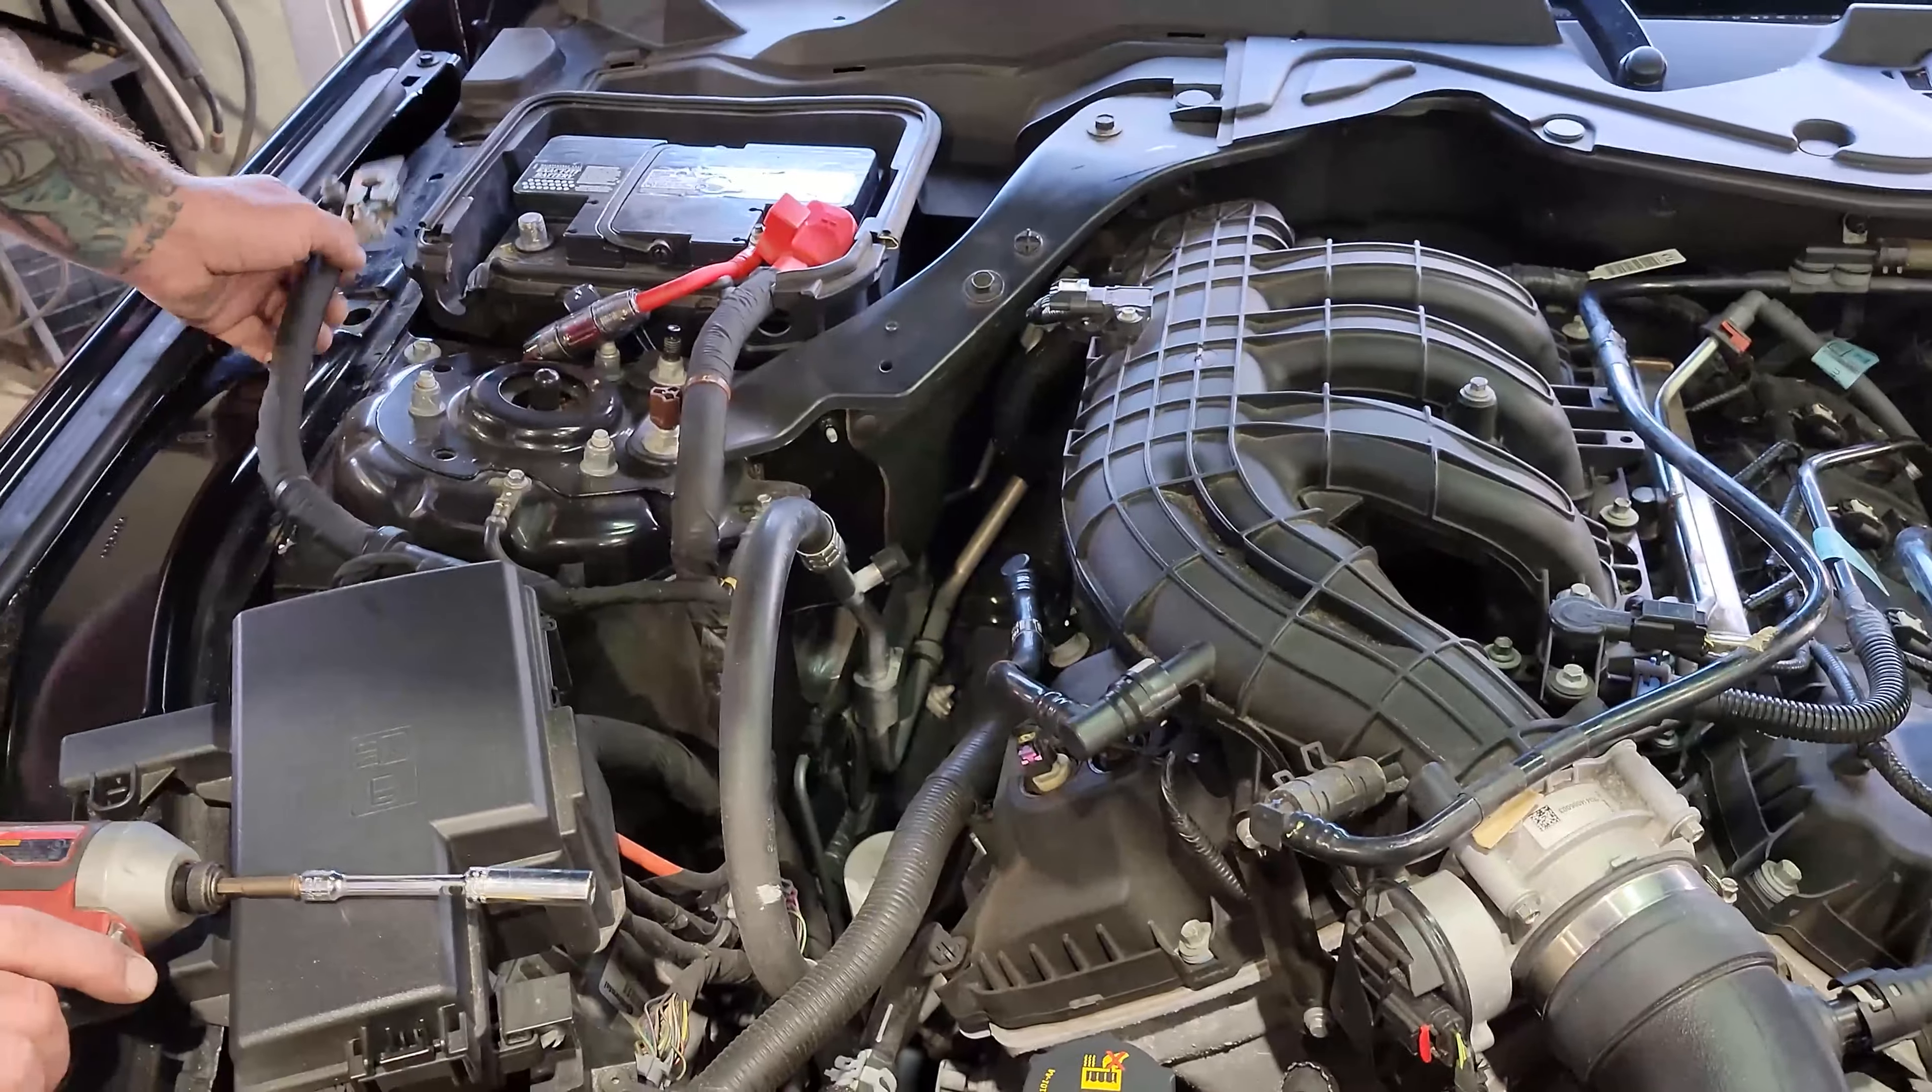The intake is all bolted back up.